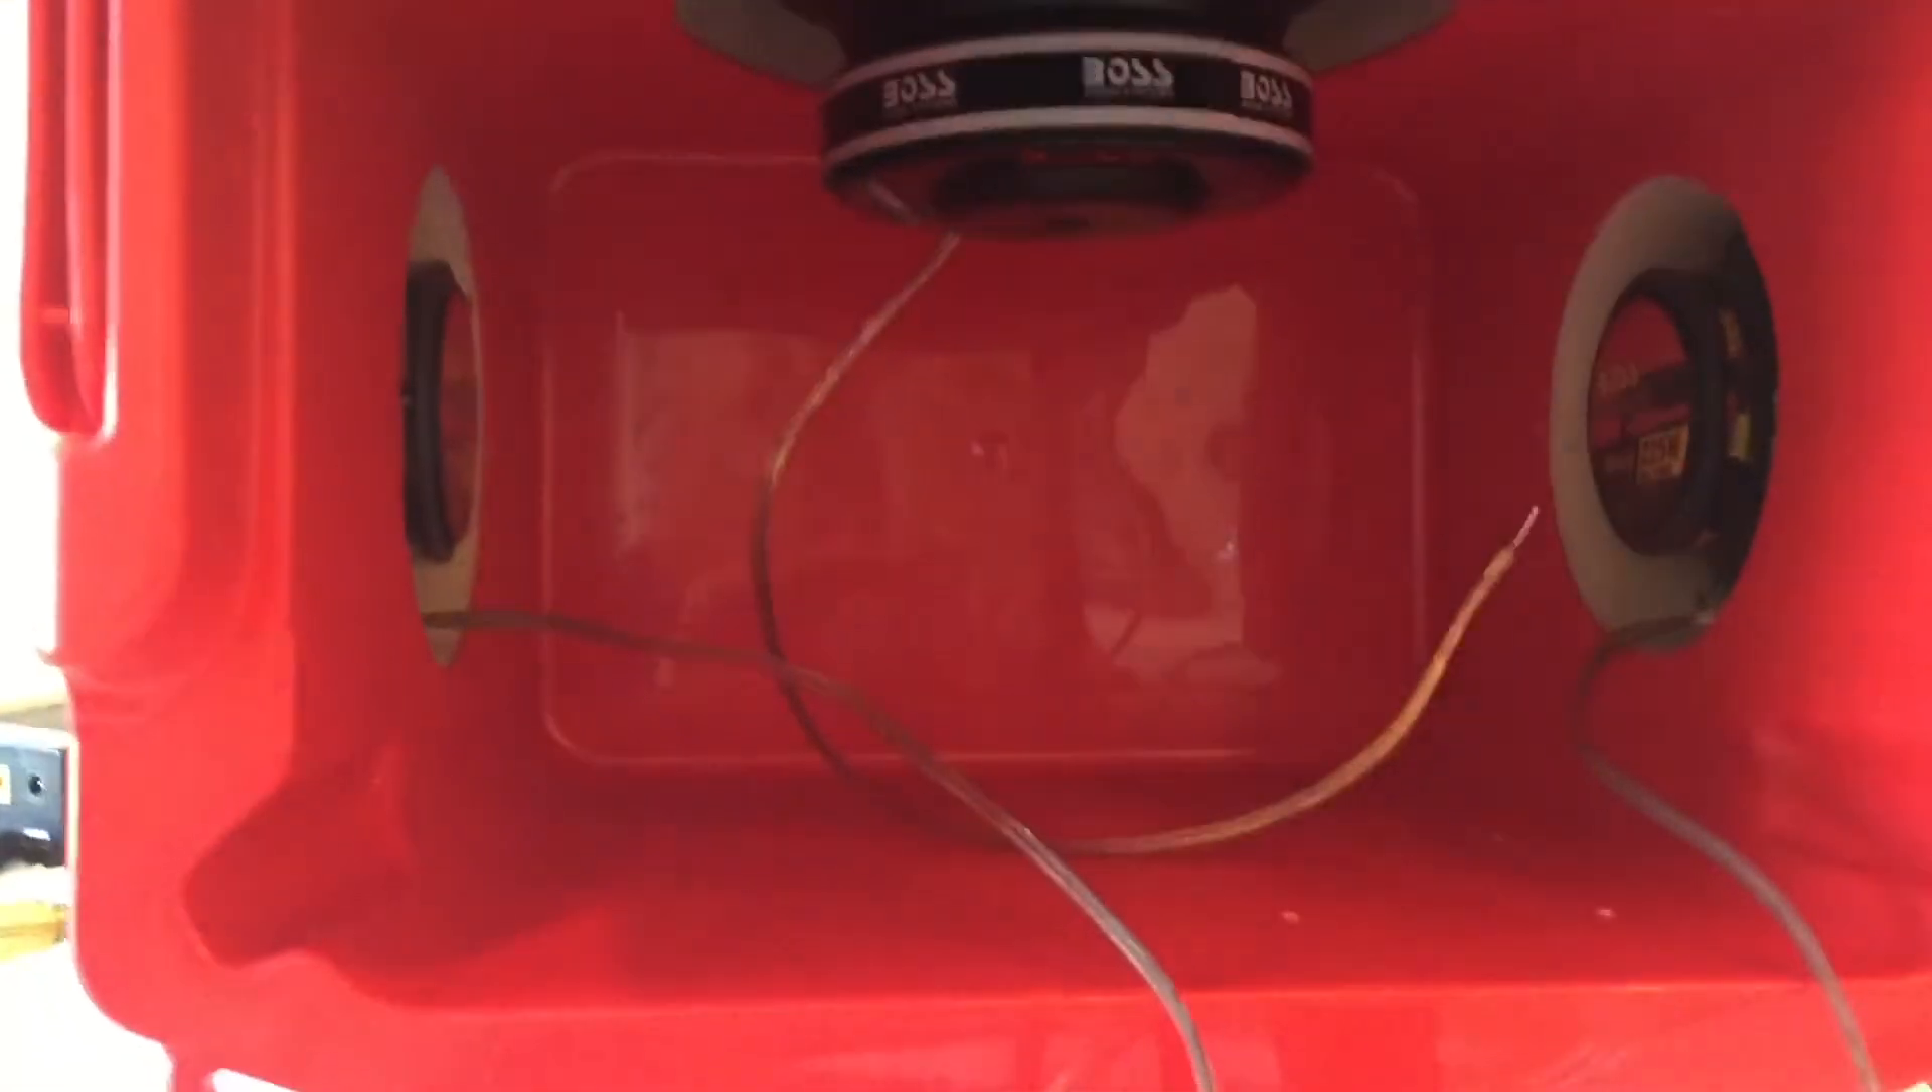So as I said earlier, we've left the speaker wires disconnected, but we've got those mounted now.